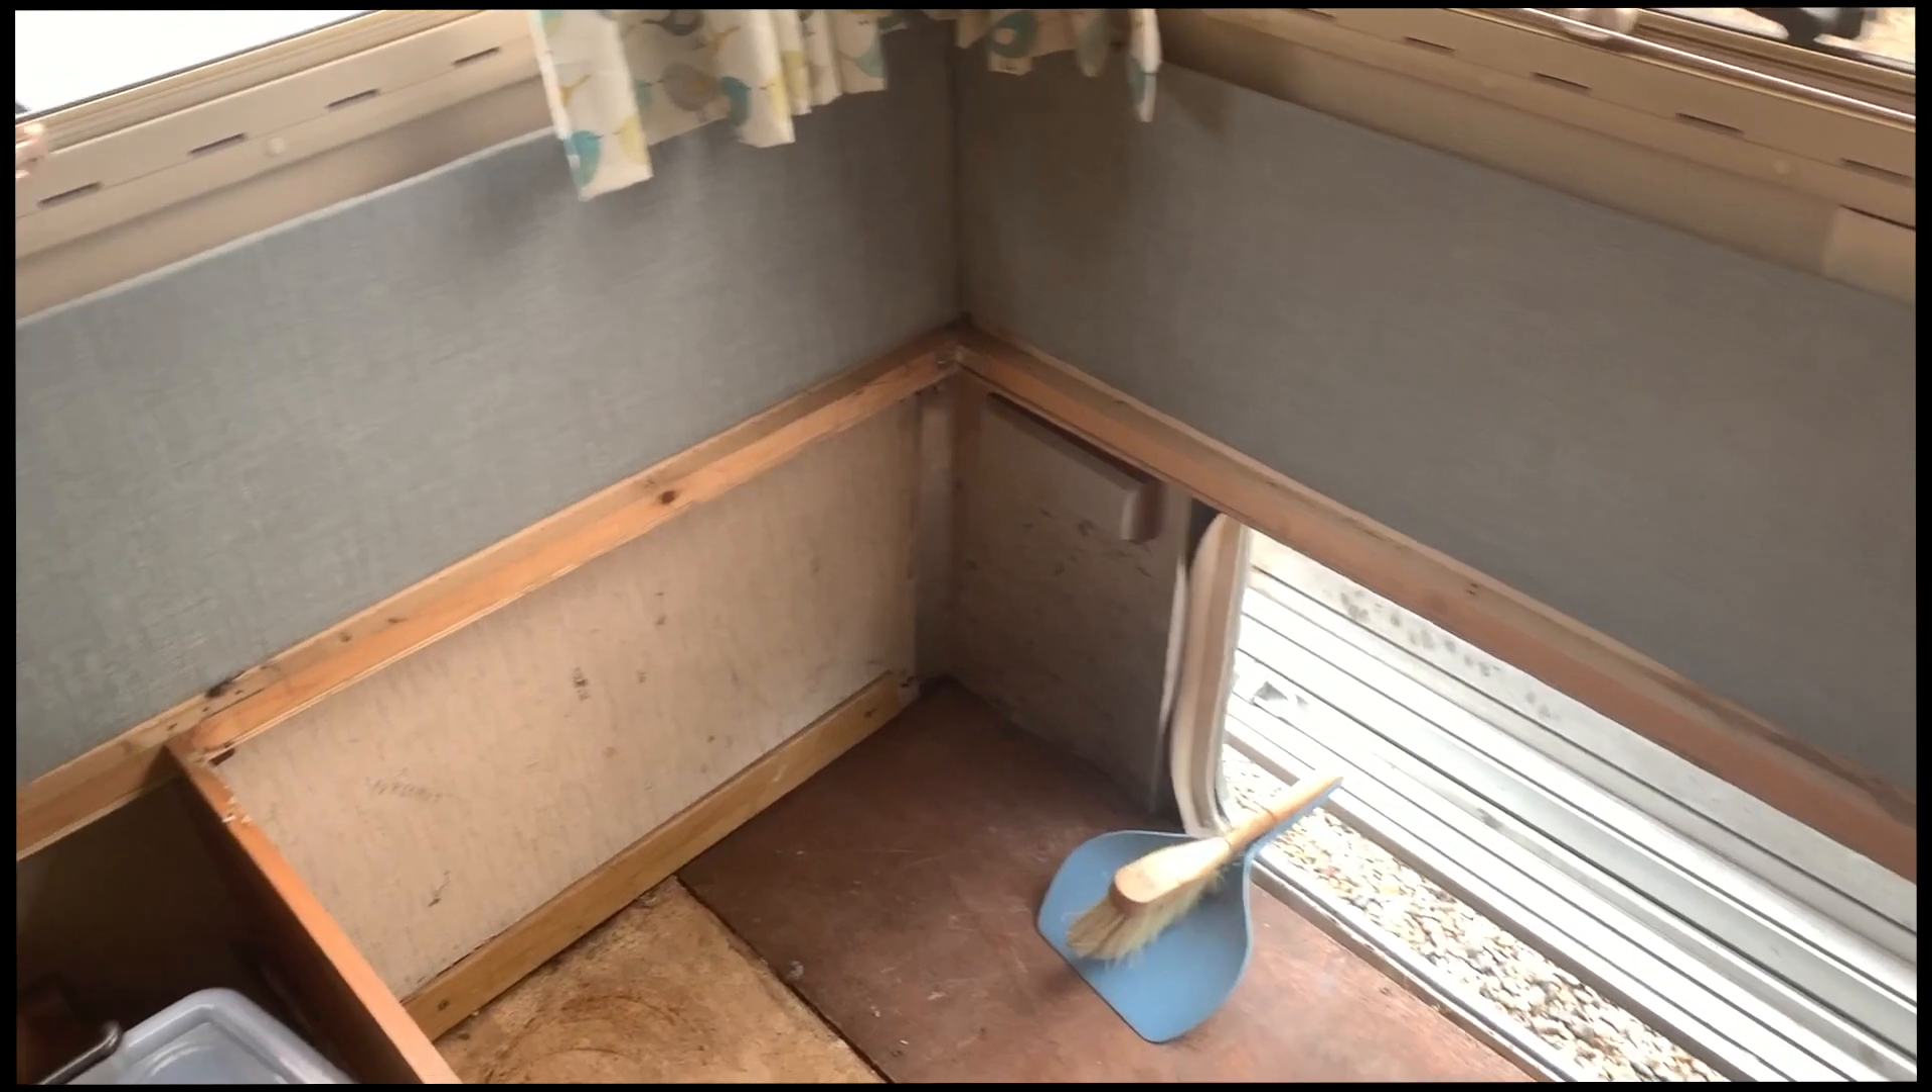You can see now we've um emptied the boot and taken the ply sheeting off you can see the original flooring from 30 years ago when this was the u-shaped lounge area.